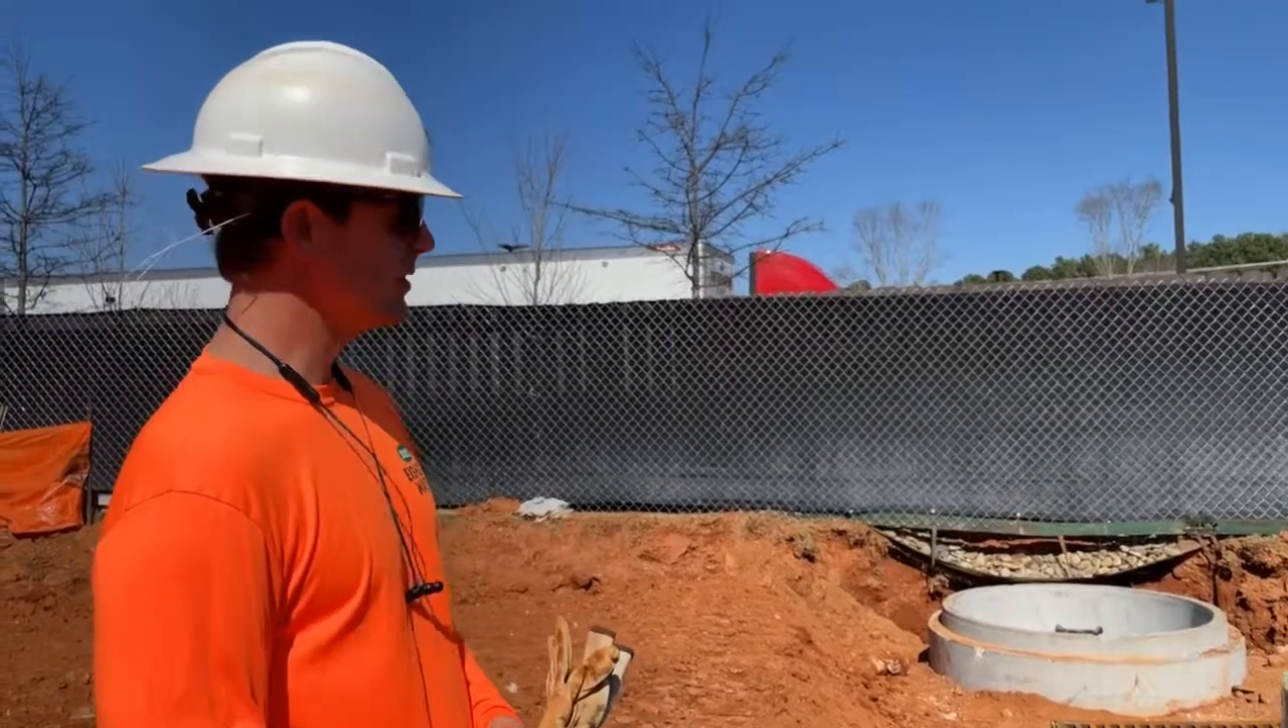Another look at our doghouse manhole still waiting on the lid to finish that off.